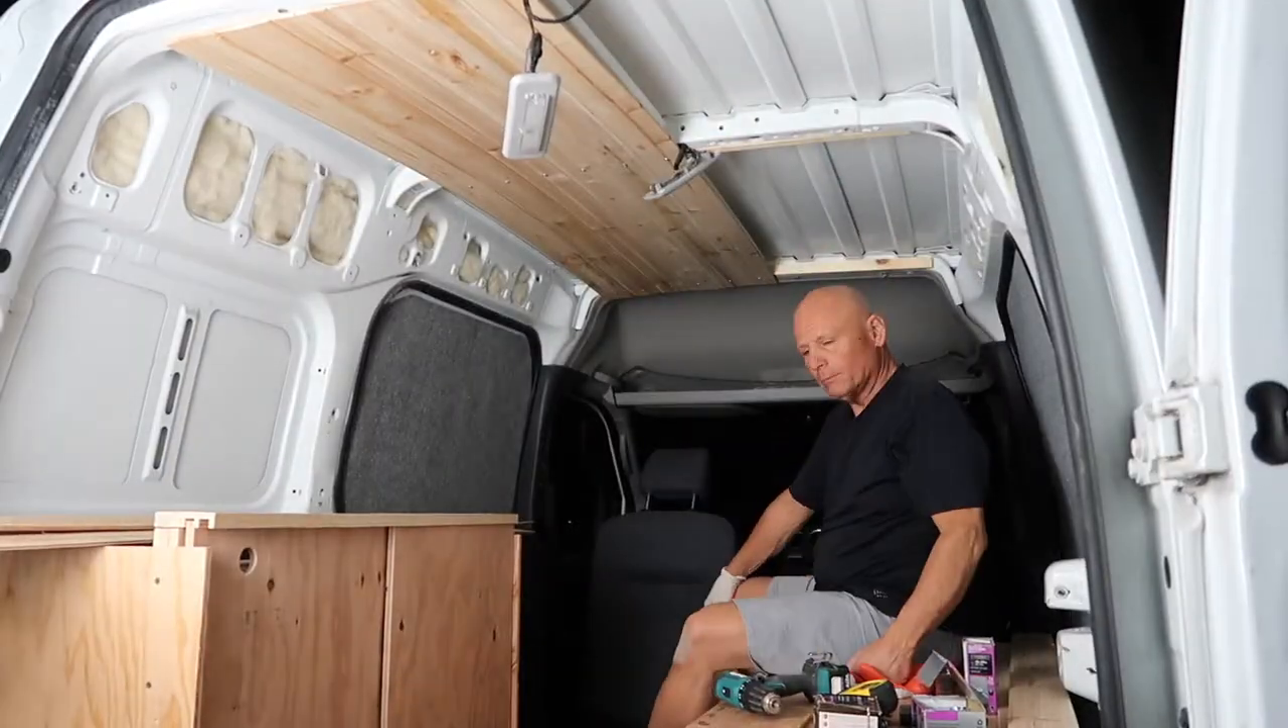We got some of the tongue and groove up.